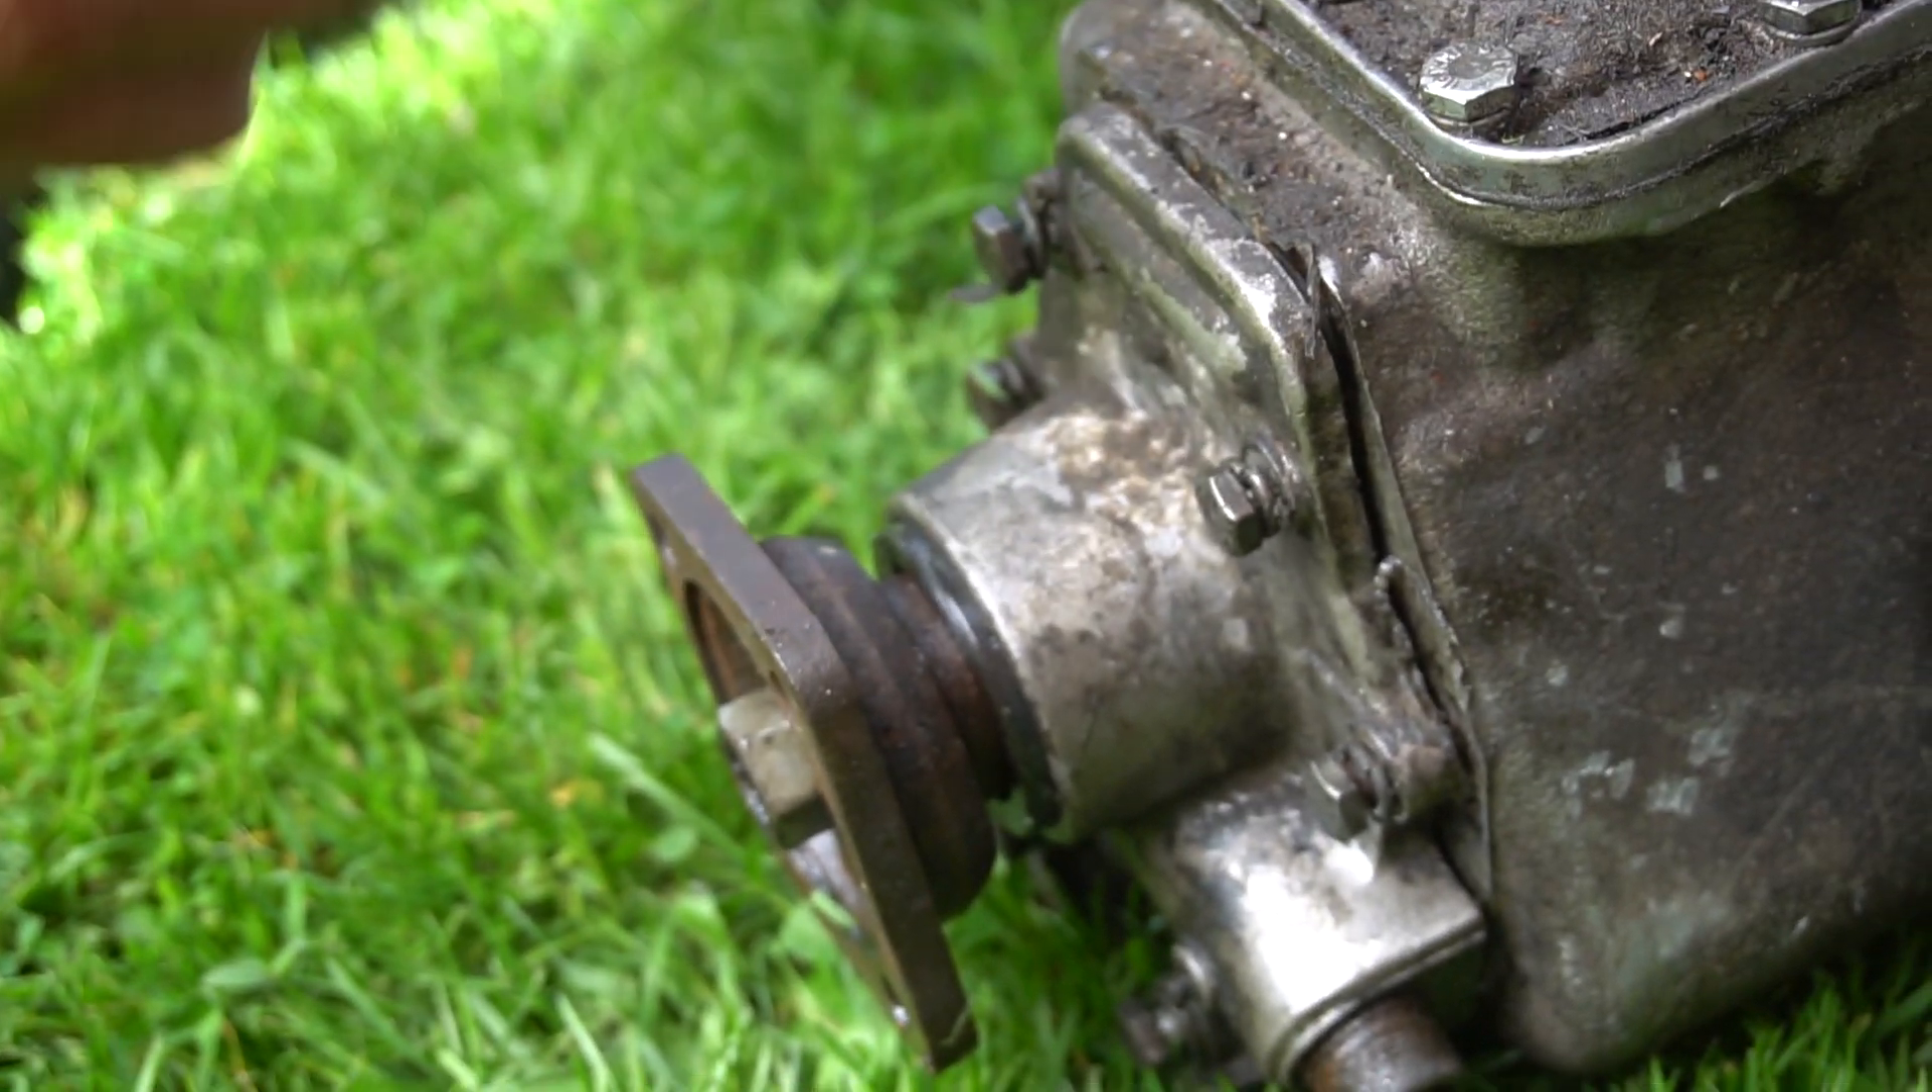There's a little gap here where I tried to take that cover off.